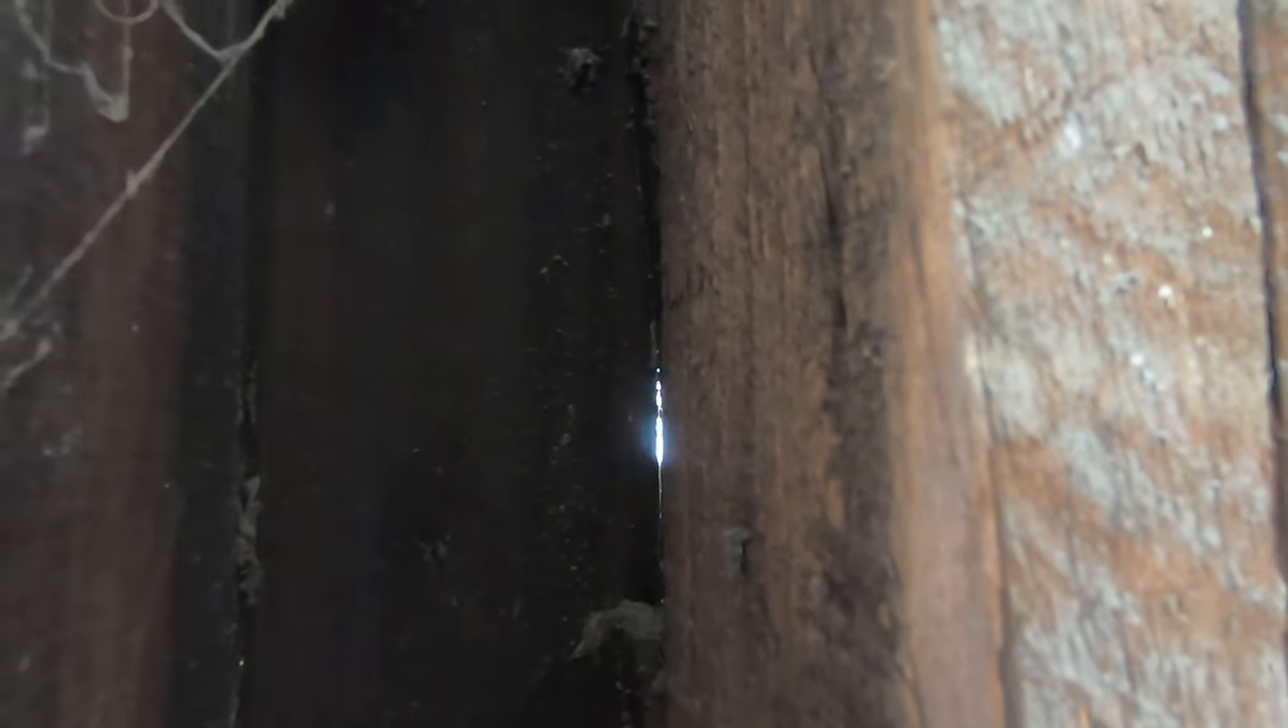And it's not just at the bottom of the windows, but even as you go up high on this one, you can see daylight there around the edges of the trim.